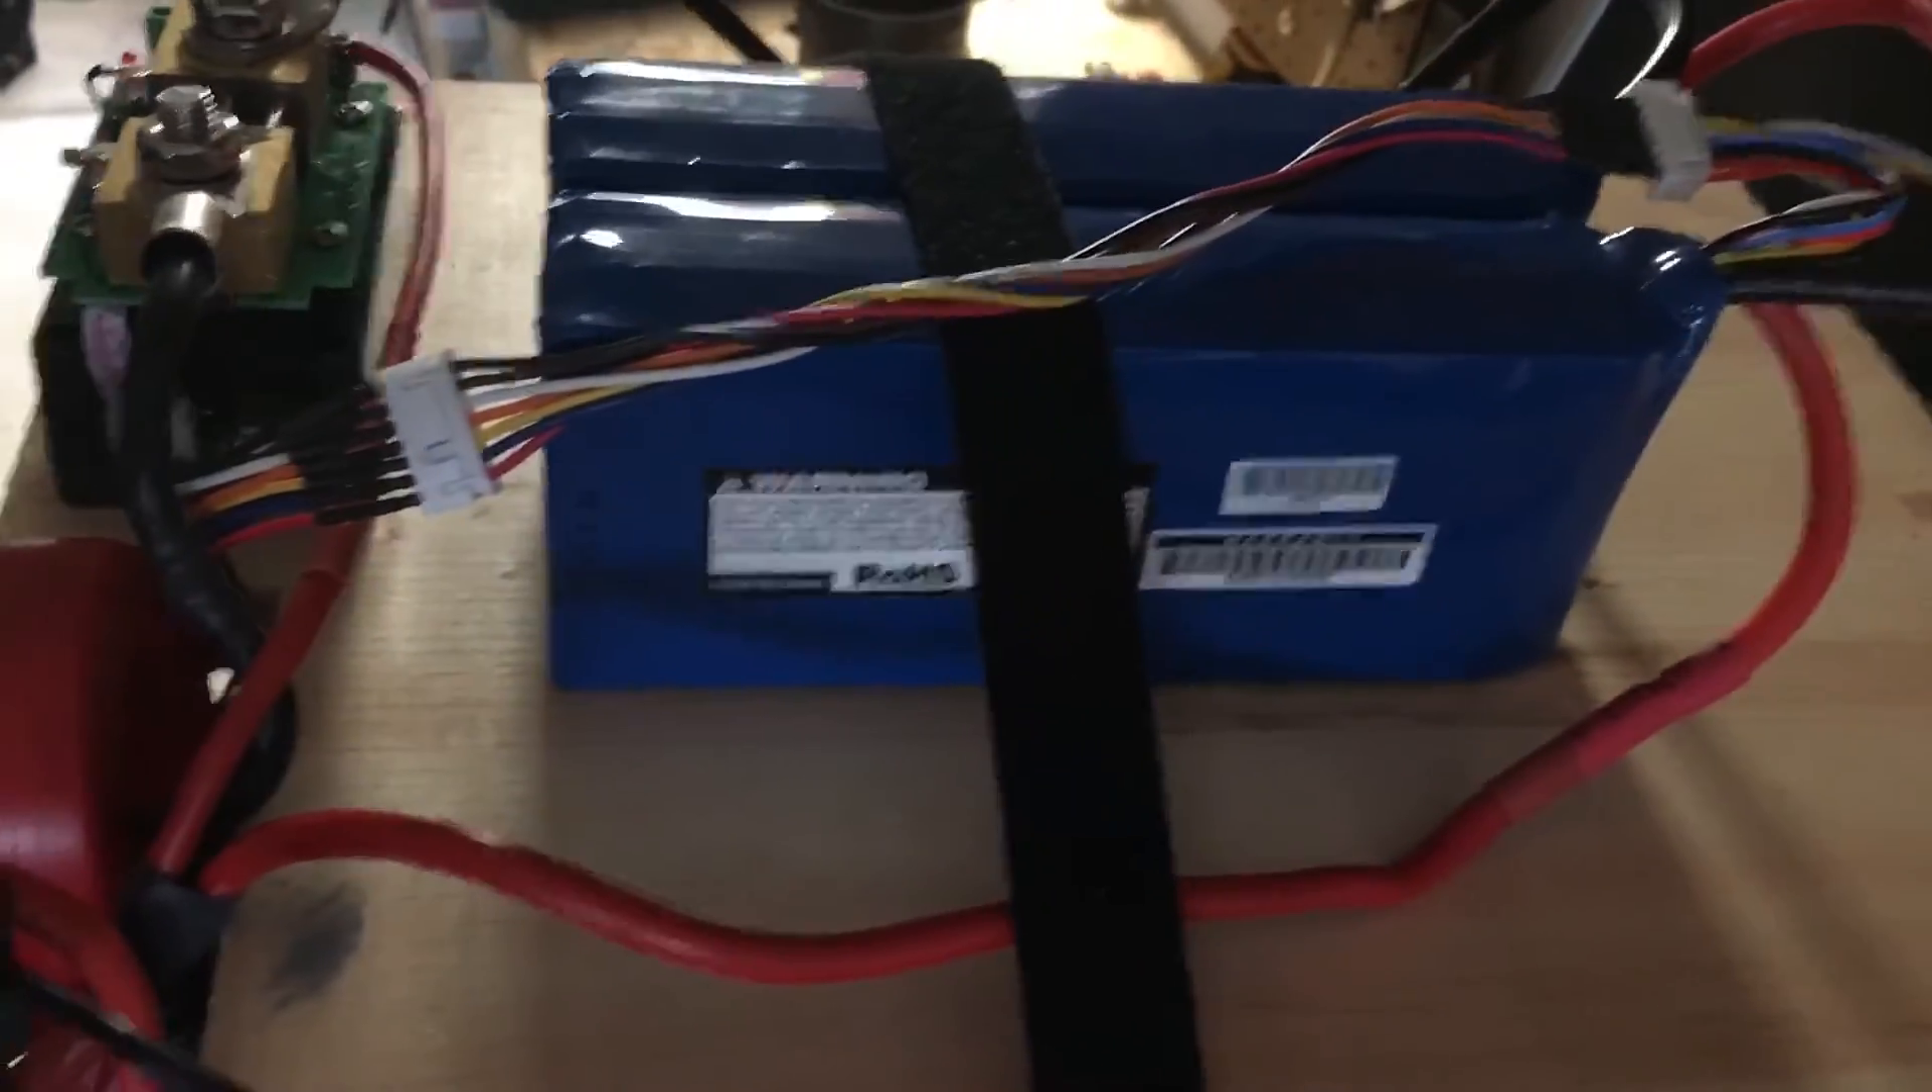So, coming back up here, you guys can see I've got my batteries strapped down. This ensures that they don't move.